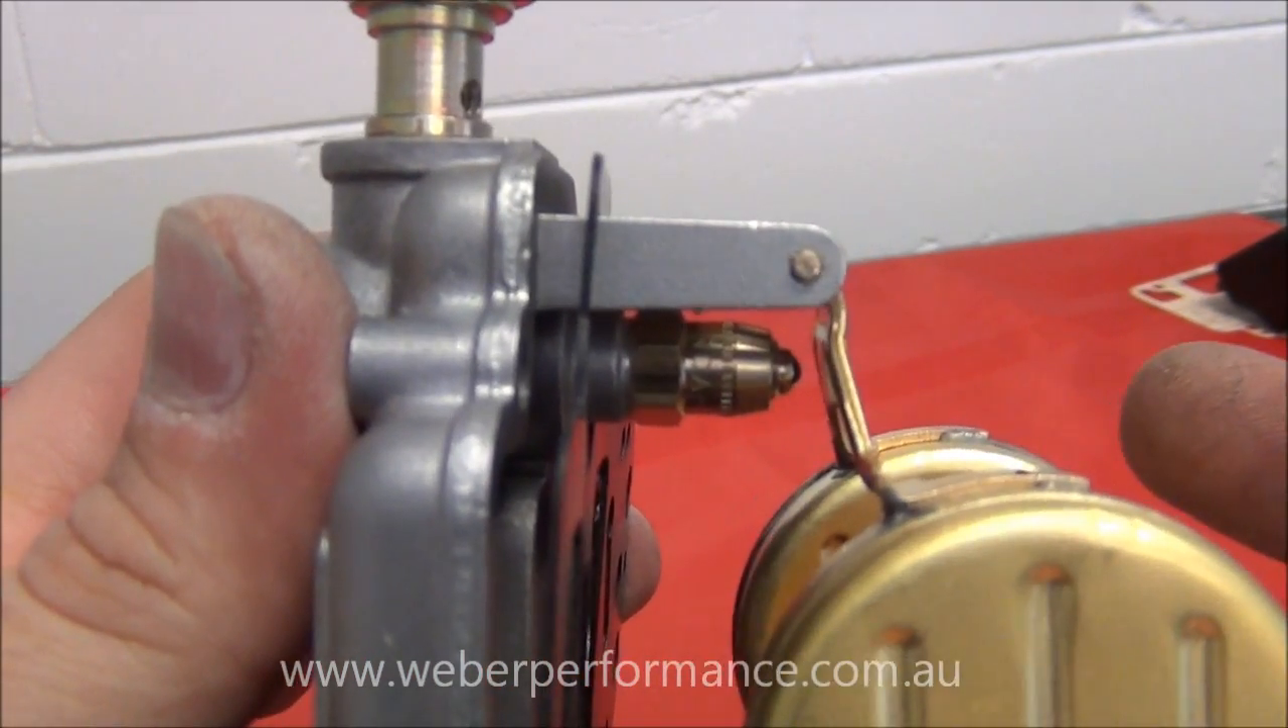And then we have our float installed.